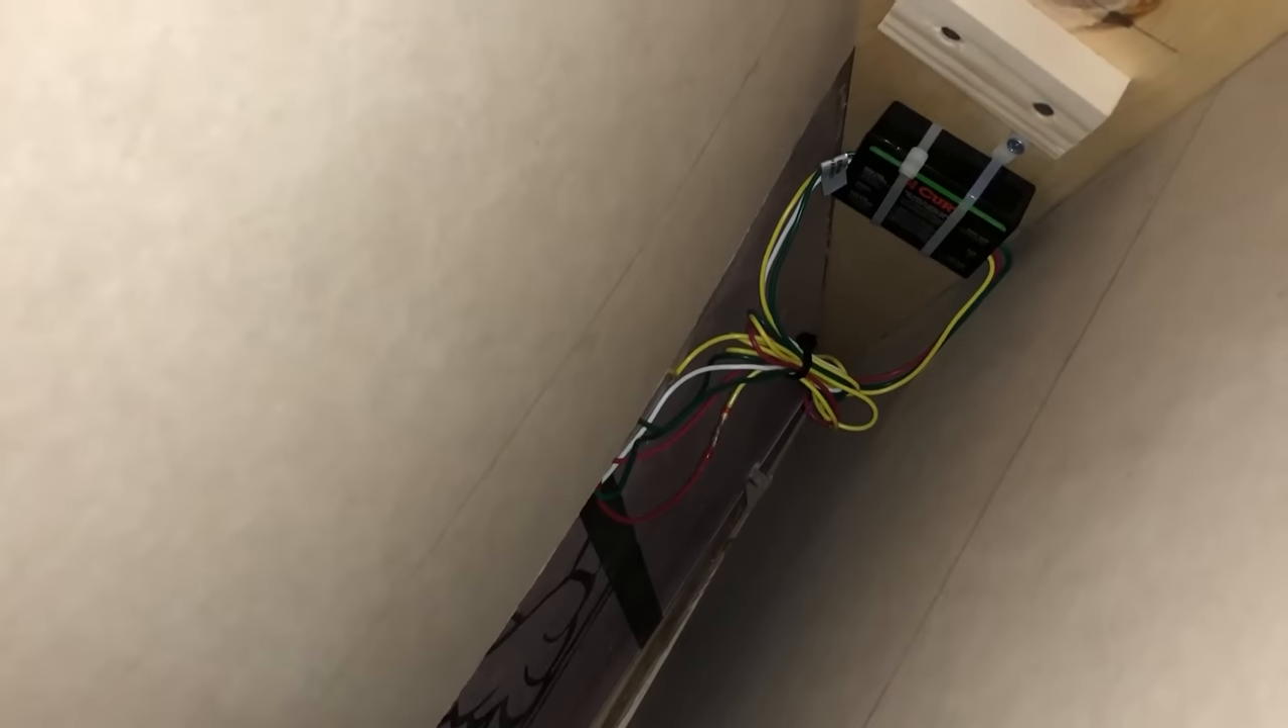So i got our little taillight converter box secured to the um wall here put a couple zip ties on there just to make sure everything was secure.